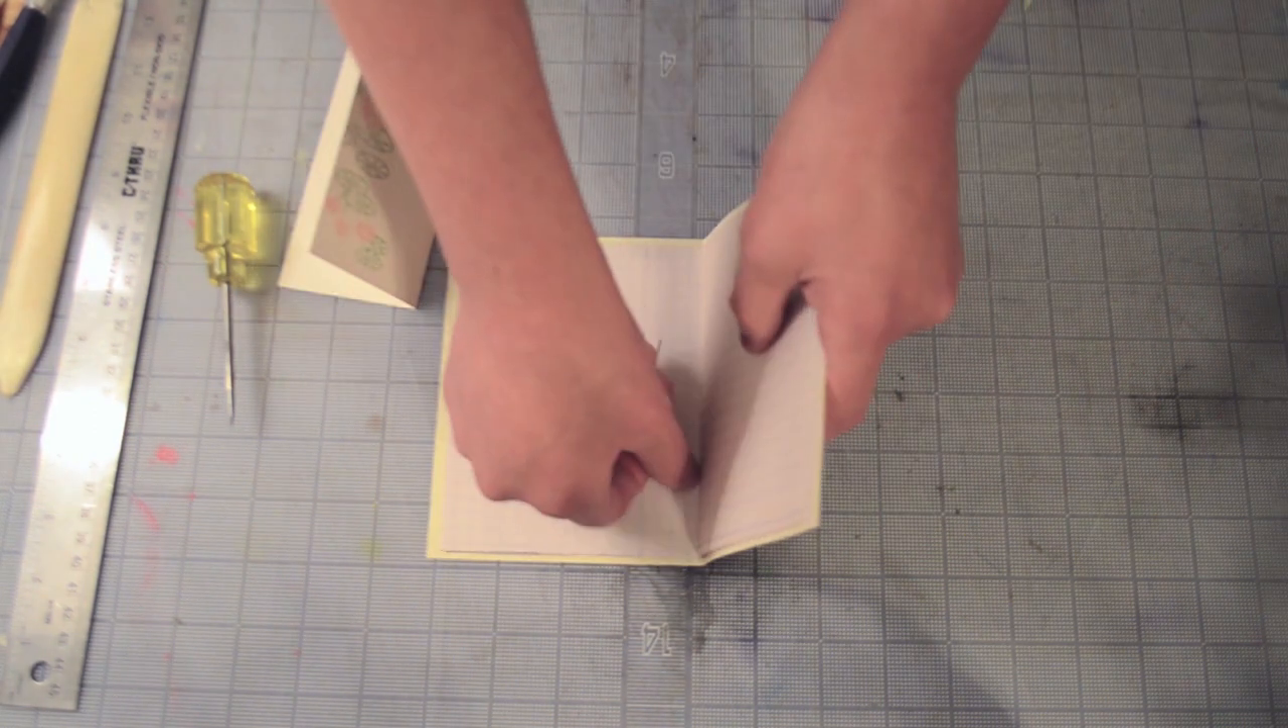And so since I trimmed down the little white edge of my printer copy paper, my cover's a little bit bigger than my pages.